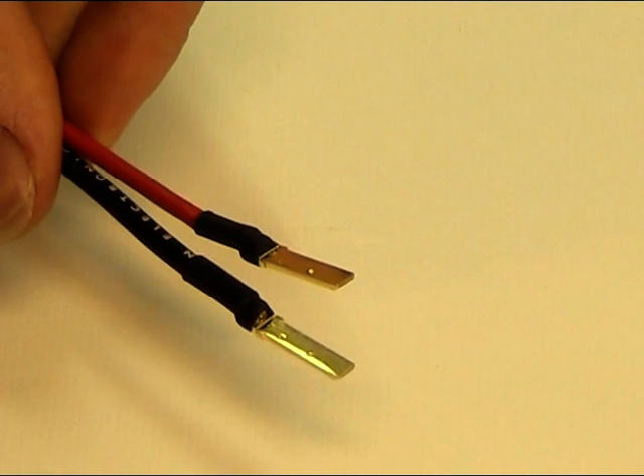You can see i've added some heat shrink just to tidy up the connections.